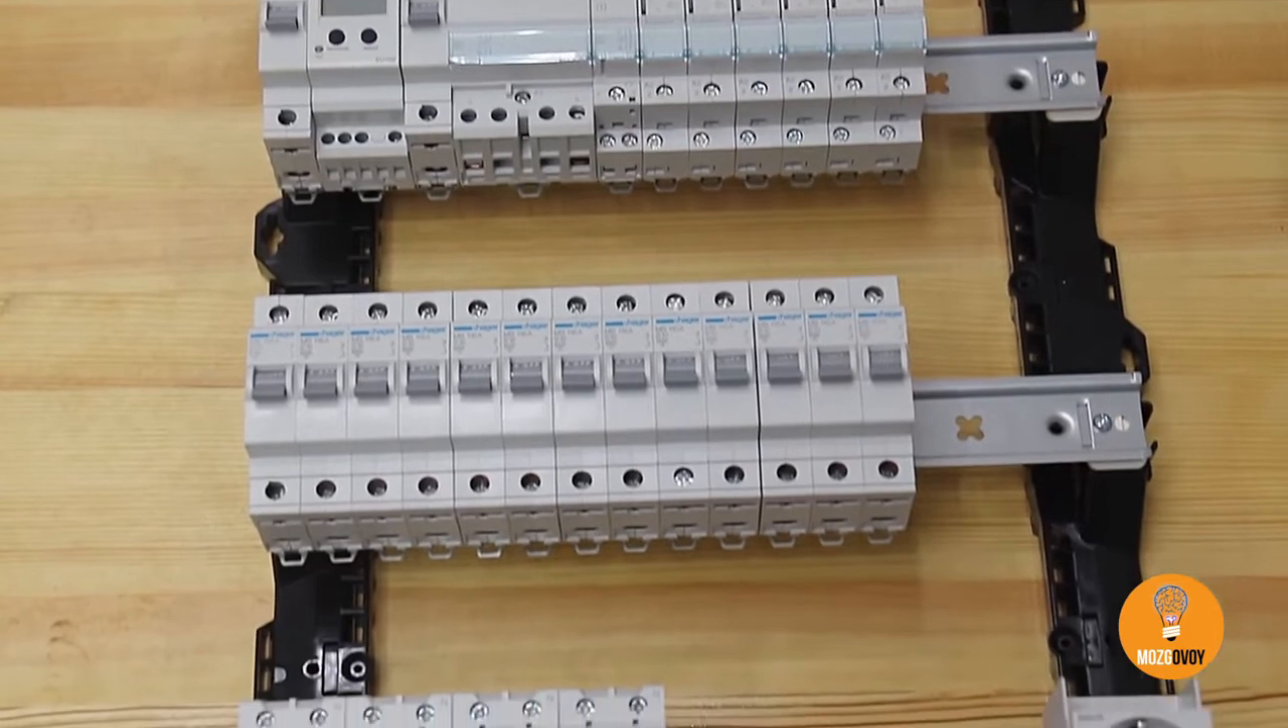All the modules are installed. All we have to do is to wire them up right.